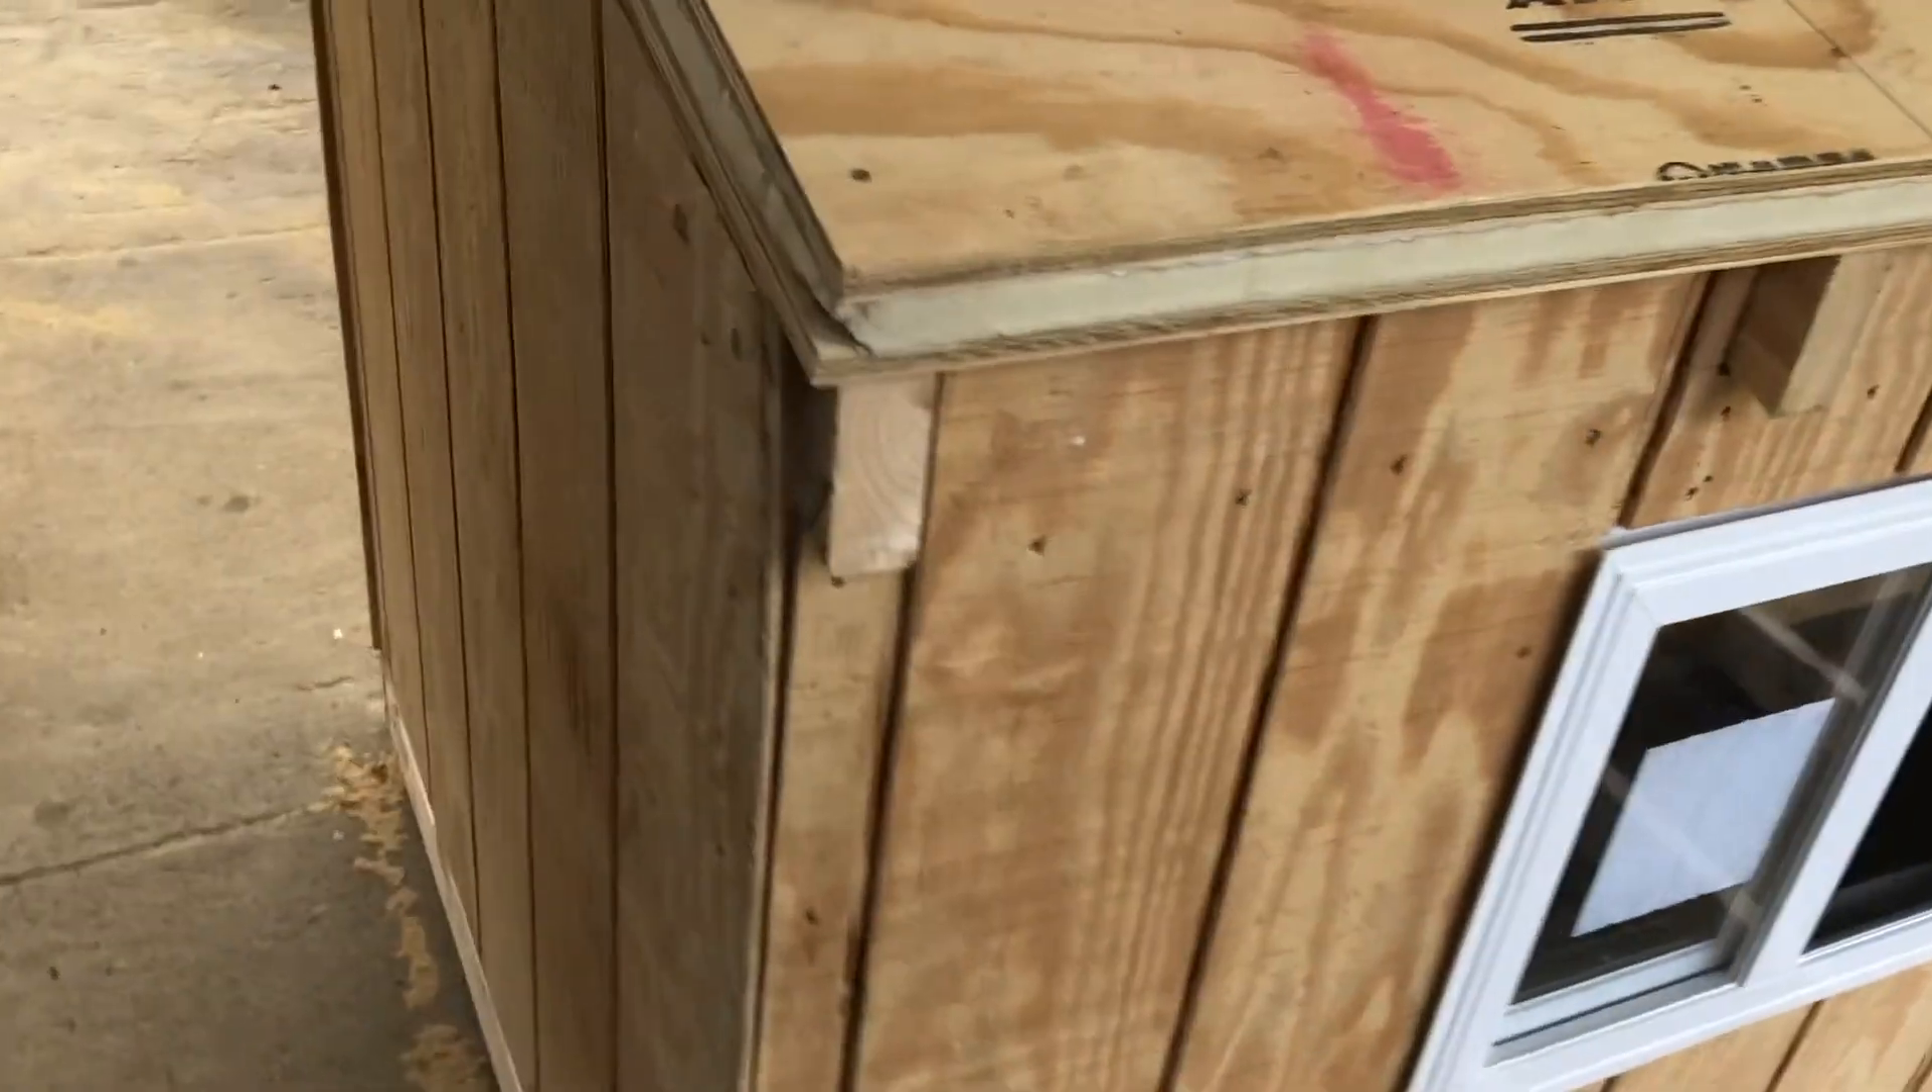And you can see here that we completely finished the outside siding and we installed the window and everything is buttoned up on the coop.